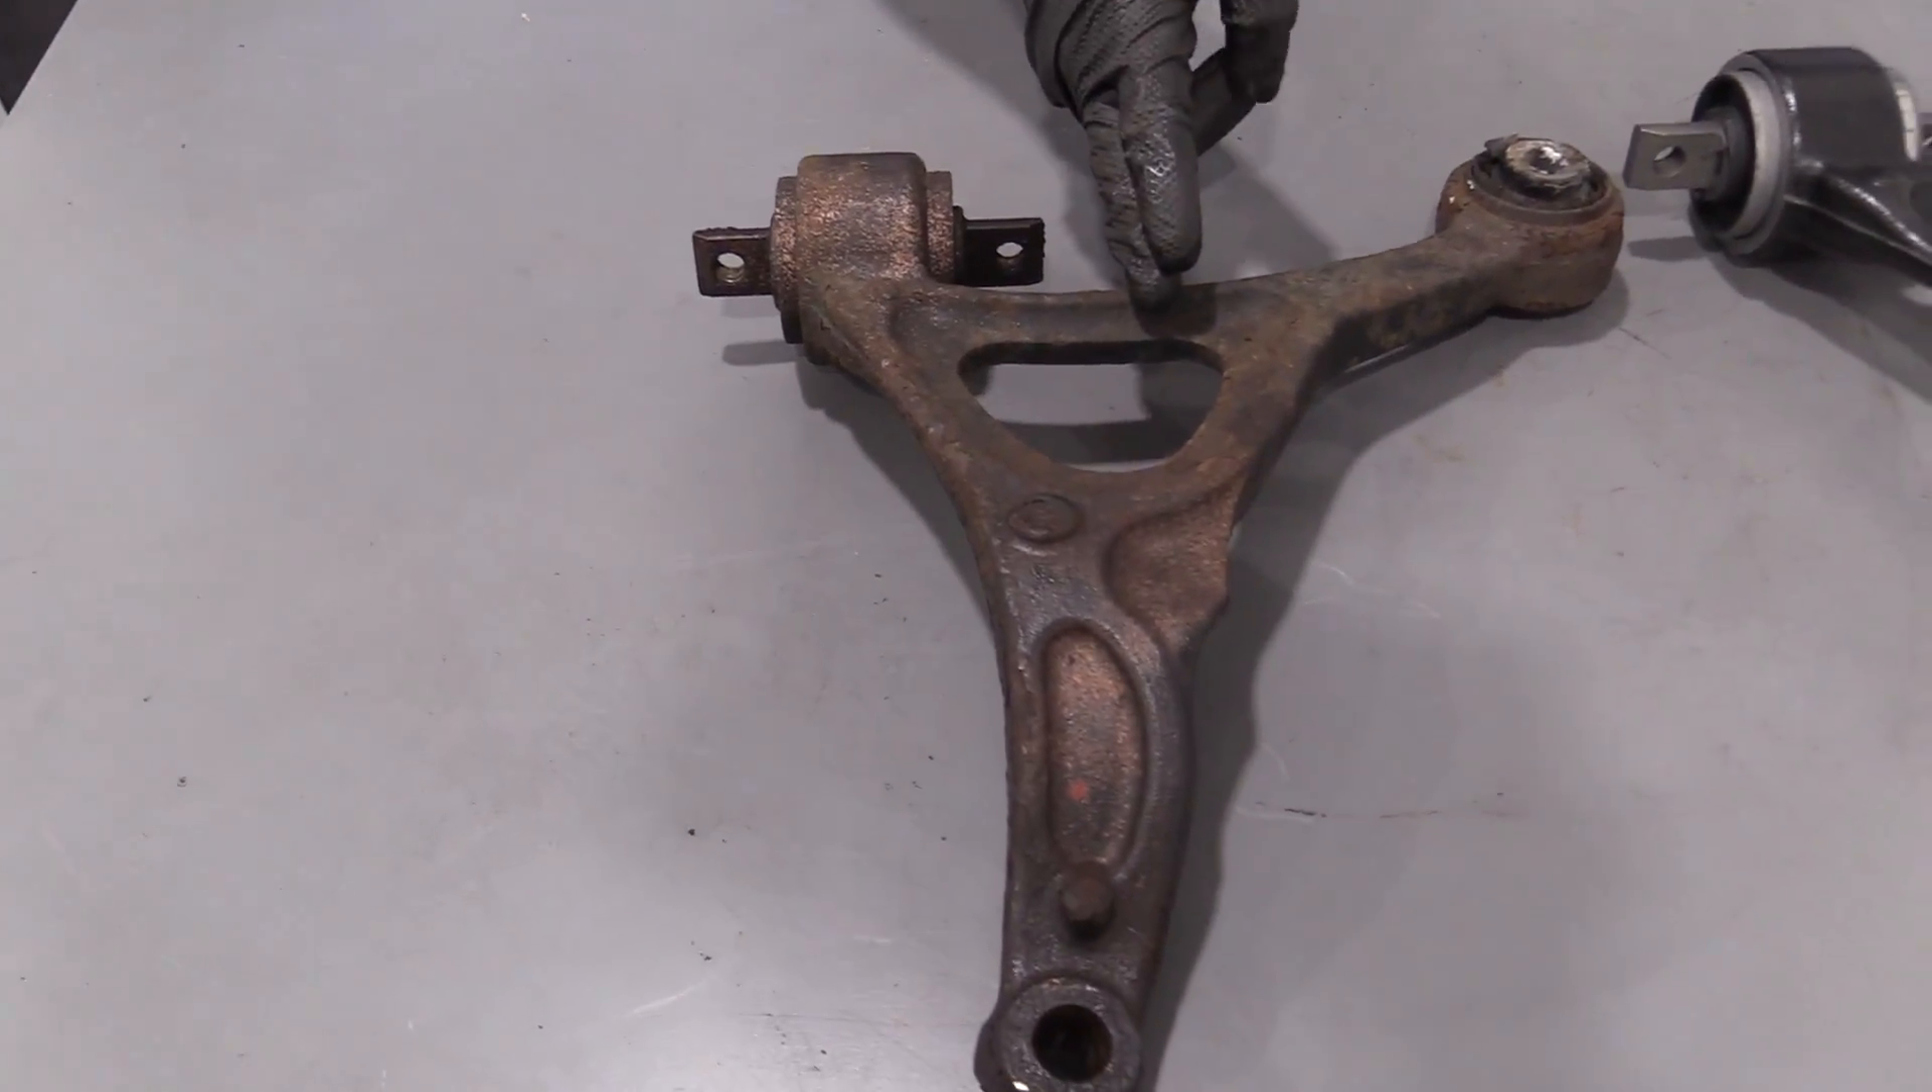Over here we have our original lower control arm out of our 2004 Volvo XC90. We just removed it.